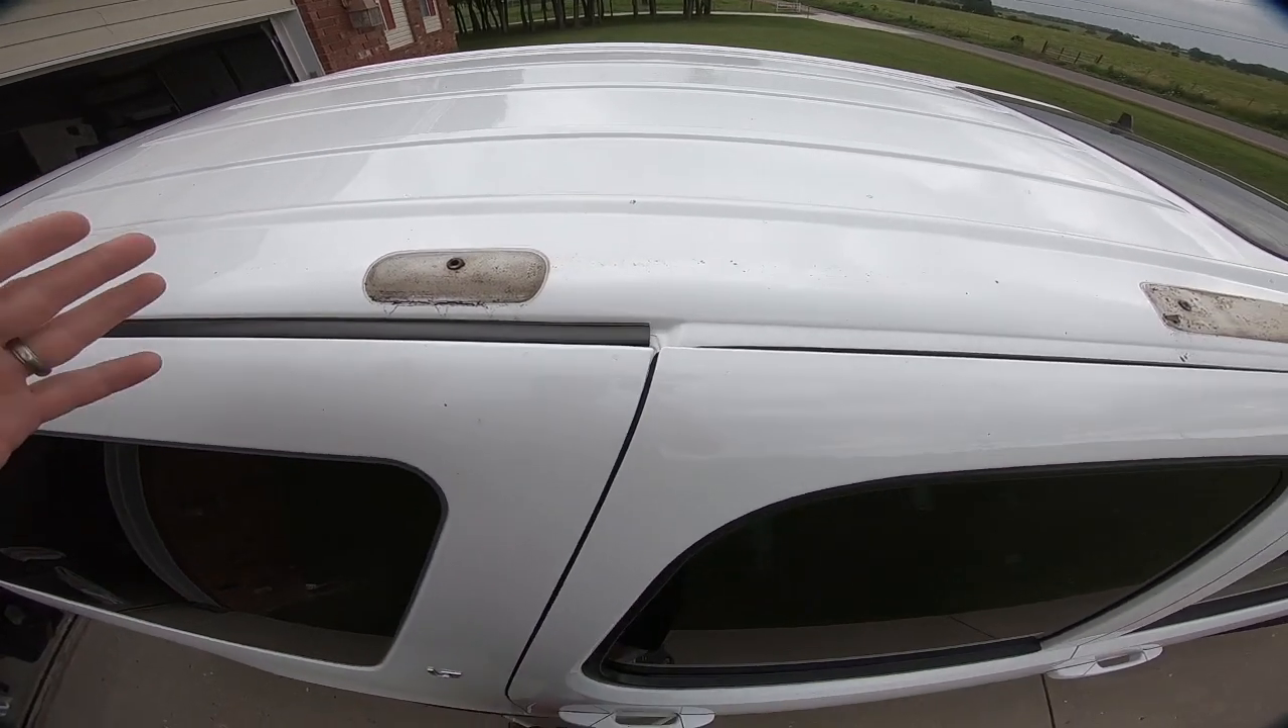Once you get the rack out of the way this is what you are left with.